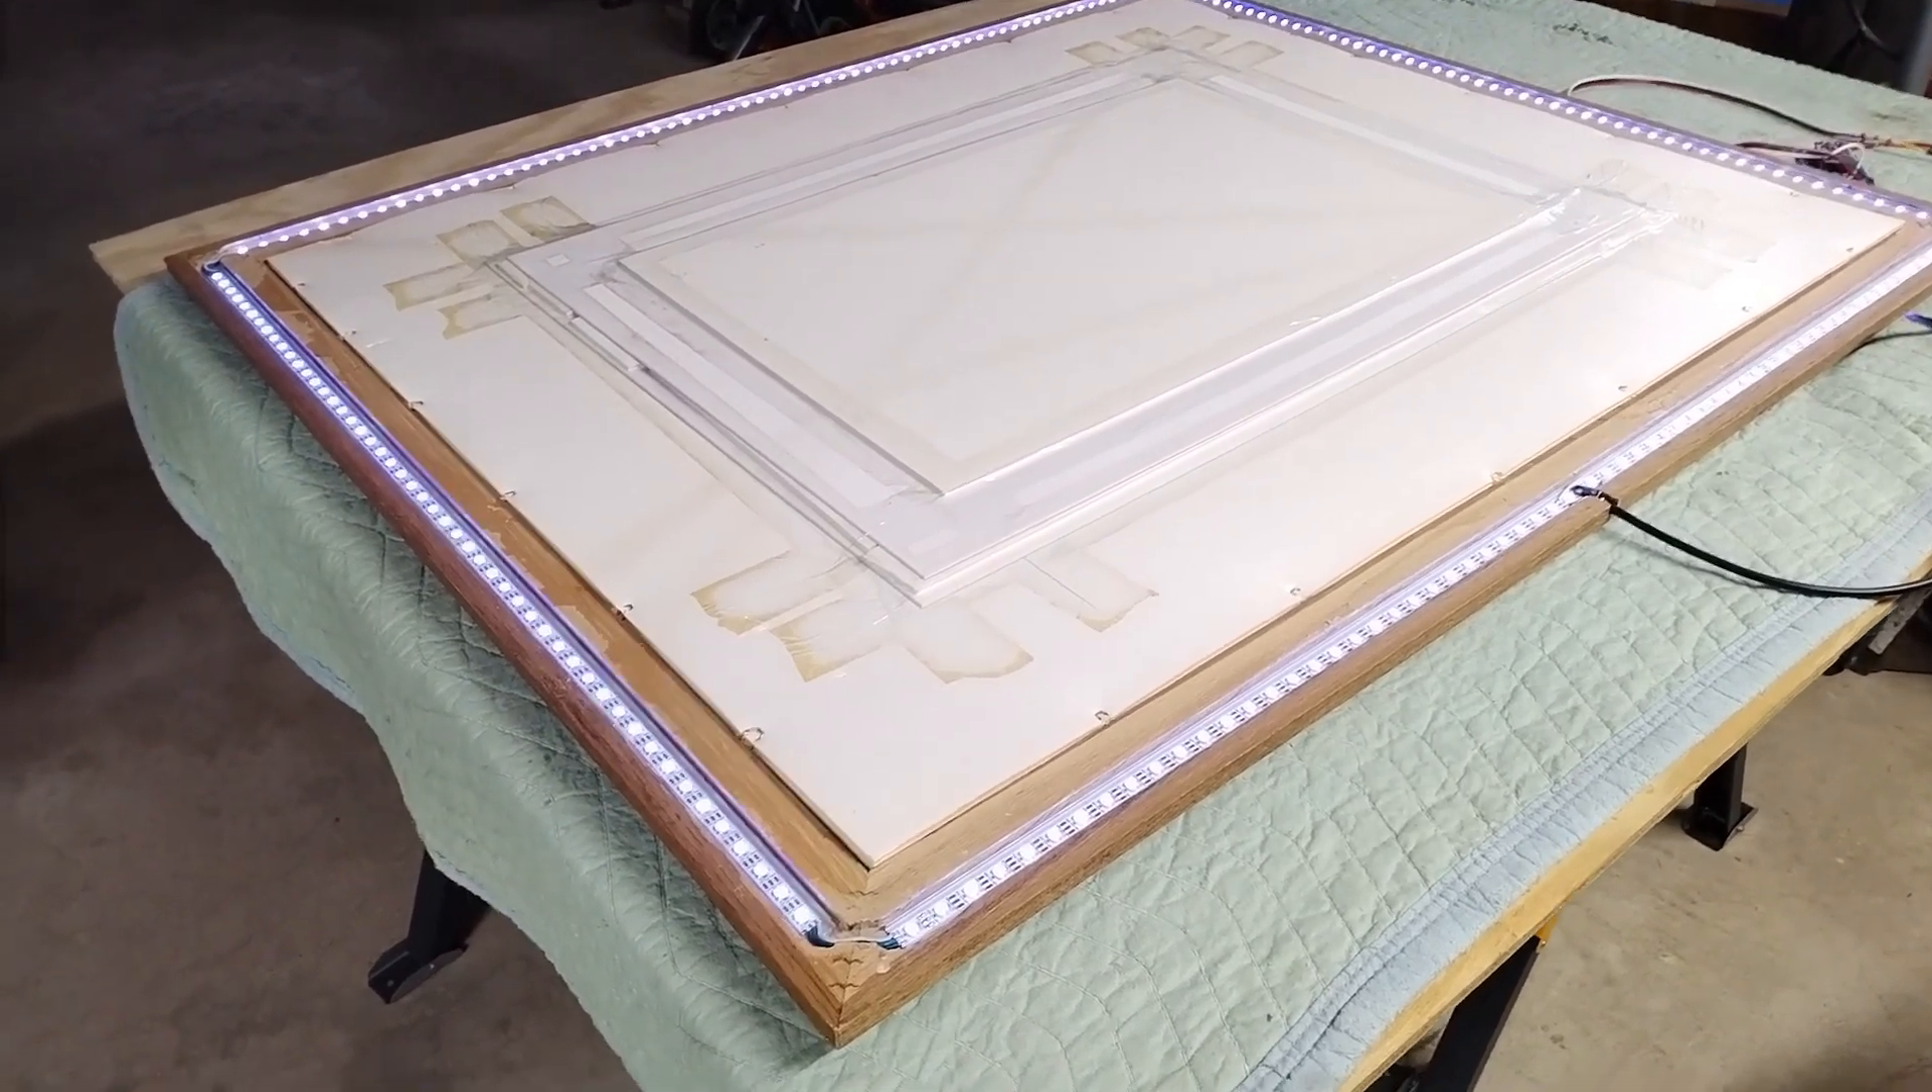Okay, we have all the LEDs fastened down. They're on. They're on. Everything is working correctly.